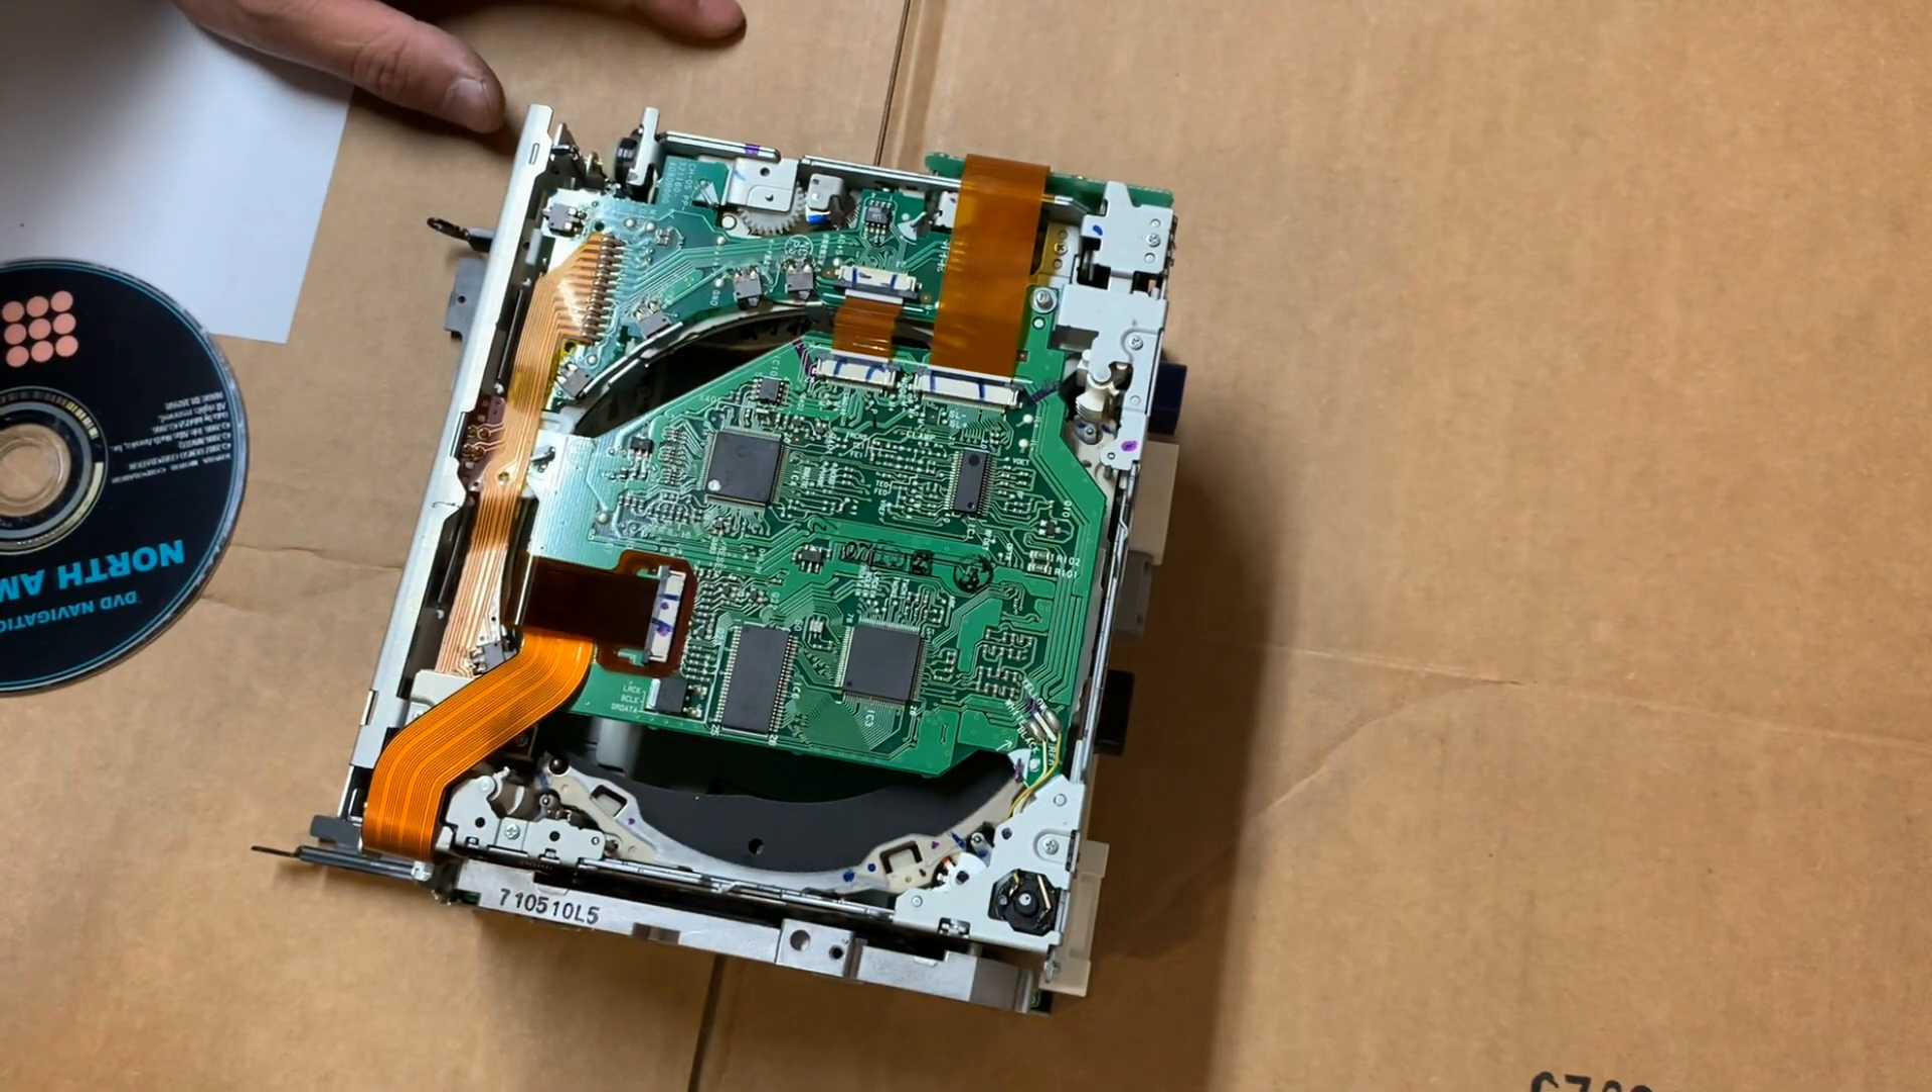So I have the unit here, it's taken apart.